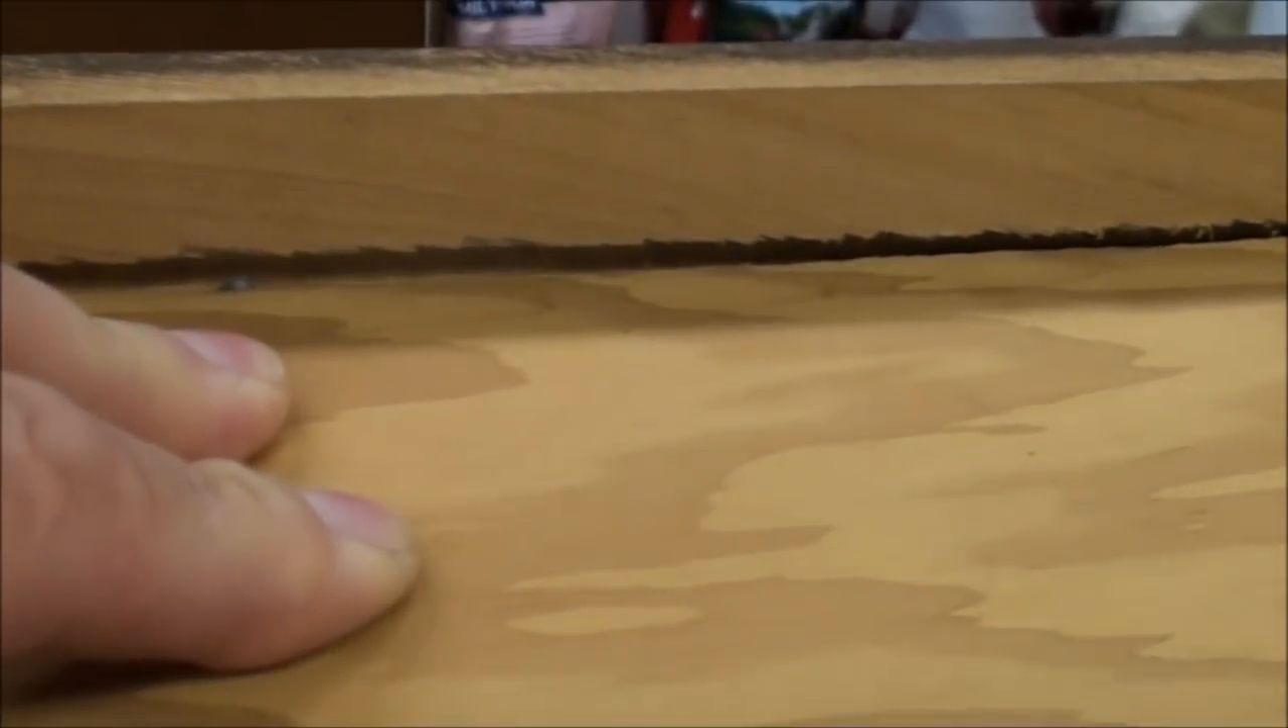This looks like it's quarter -inch plywood. It has come out of the dado joint there, so what I'll do is I'll push that back into the dado, and I'll put some more robust glue in here to hold that.